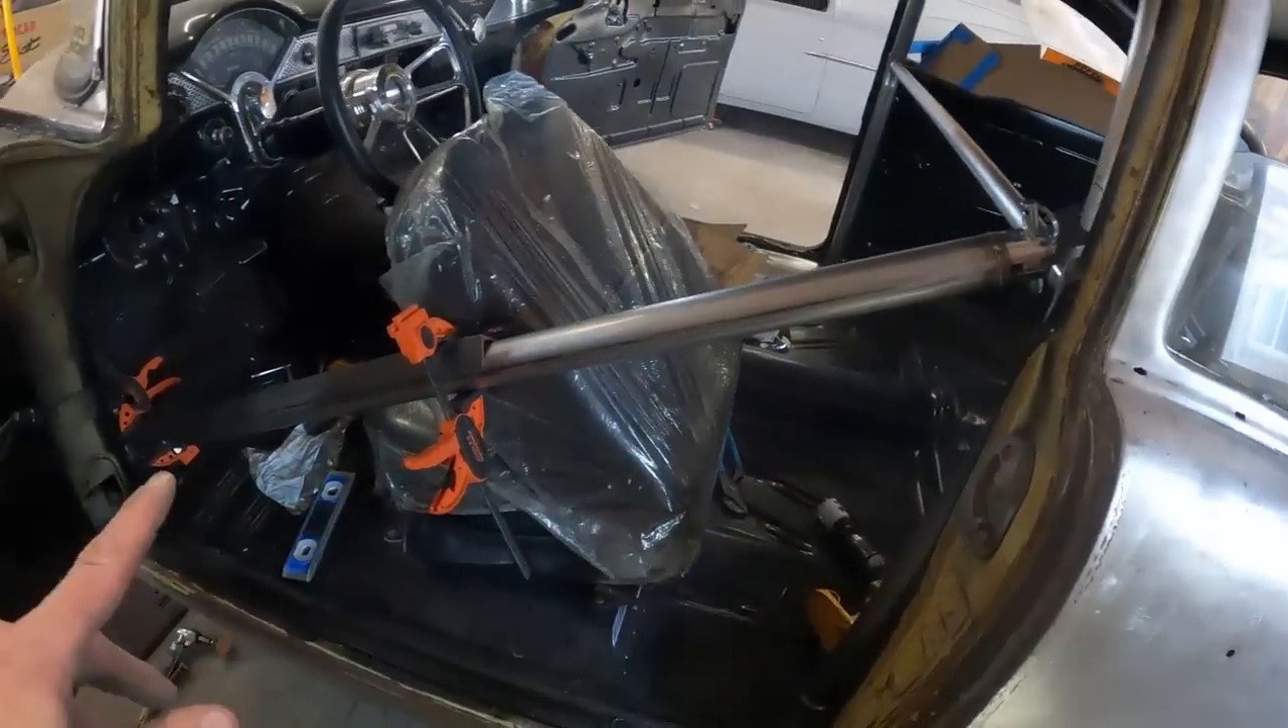I have the door bar sat back in place.